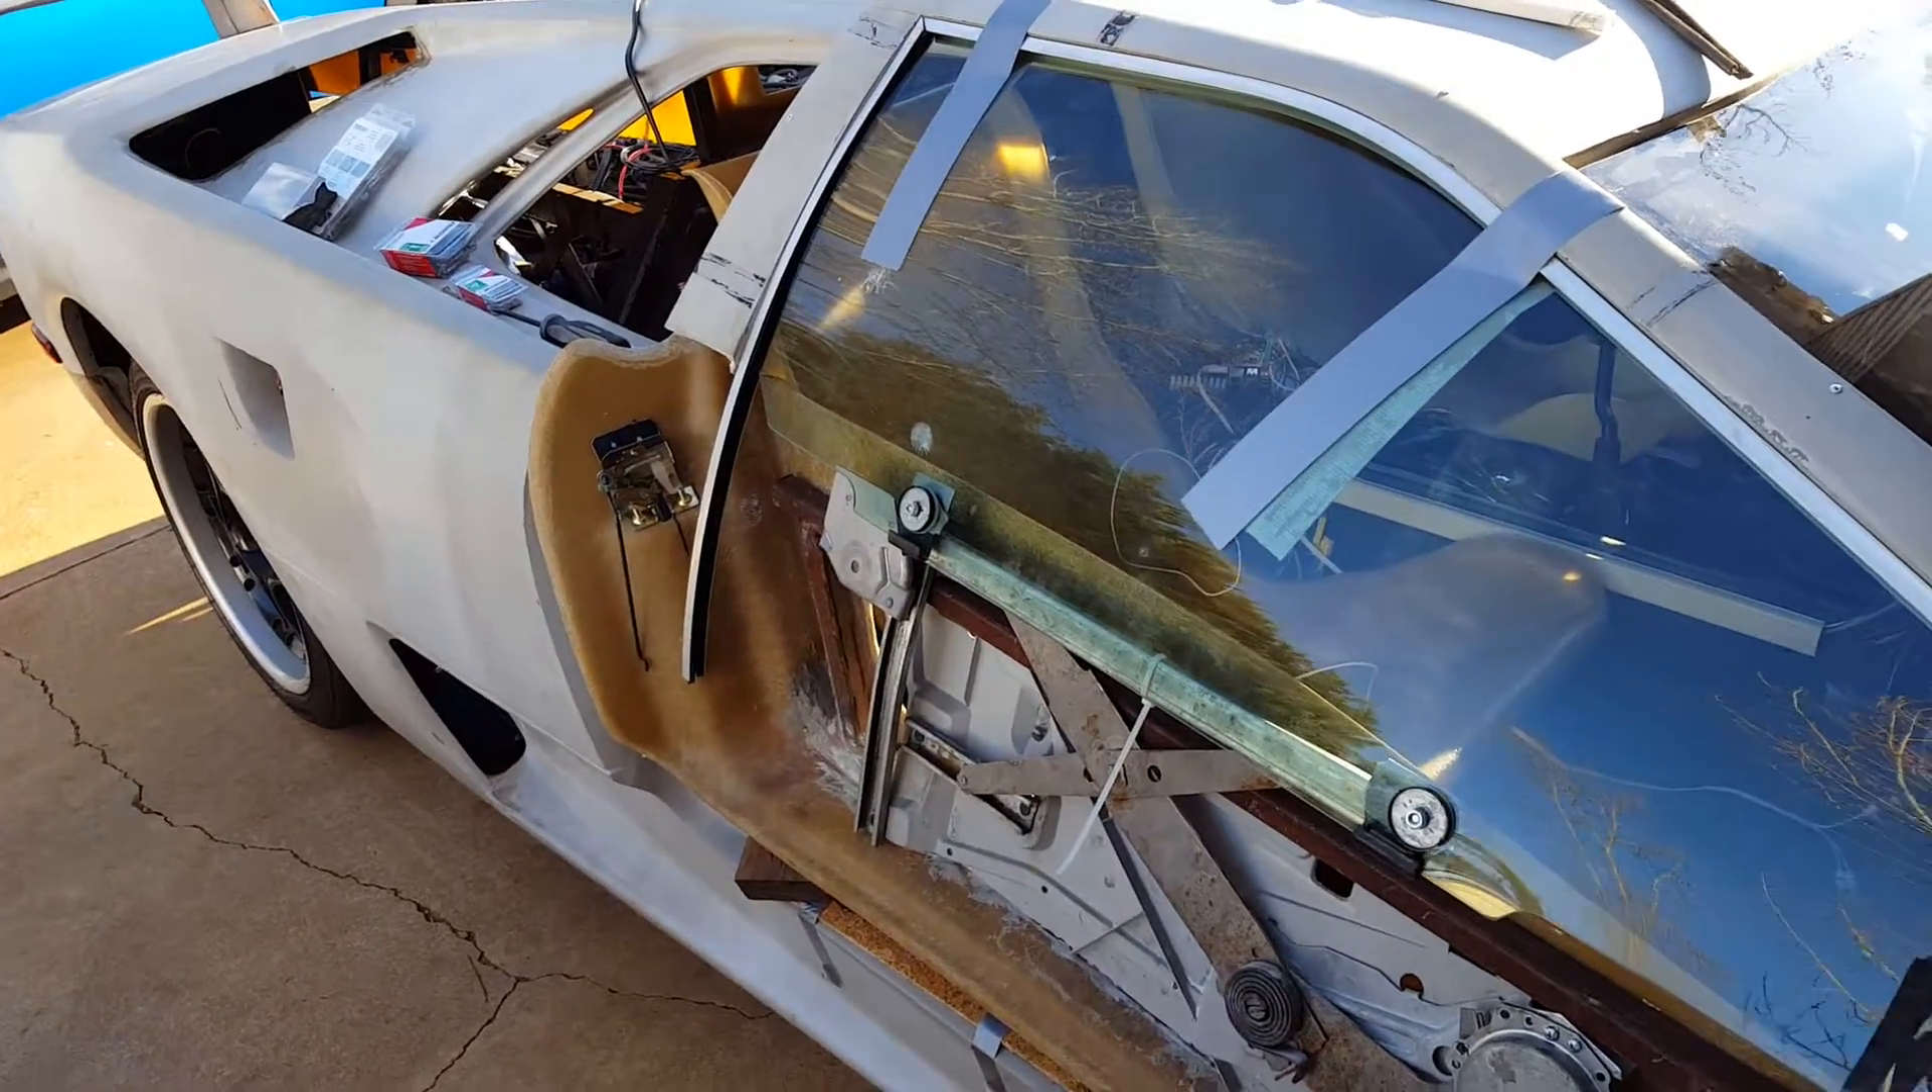So the door latch is in, as you can see over there.